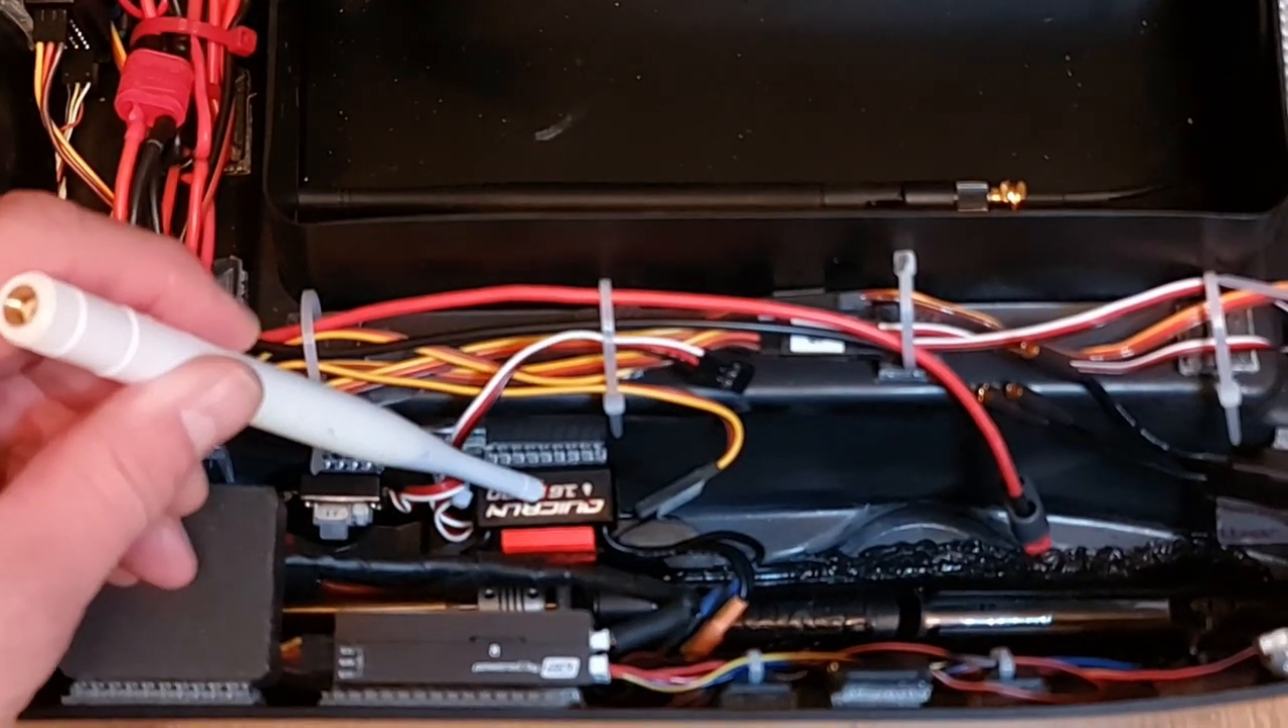On the right side obviously the electronic speed controller is also mounted.